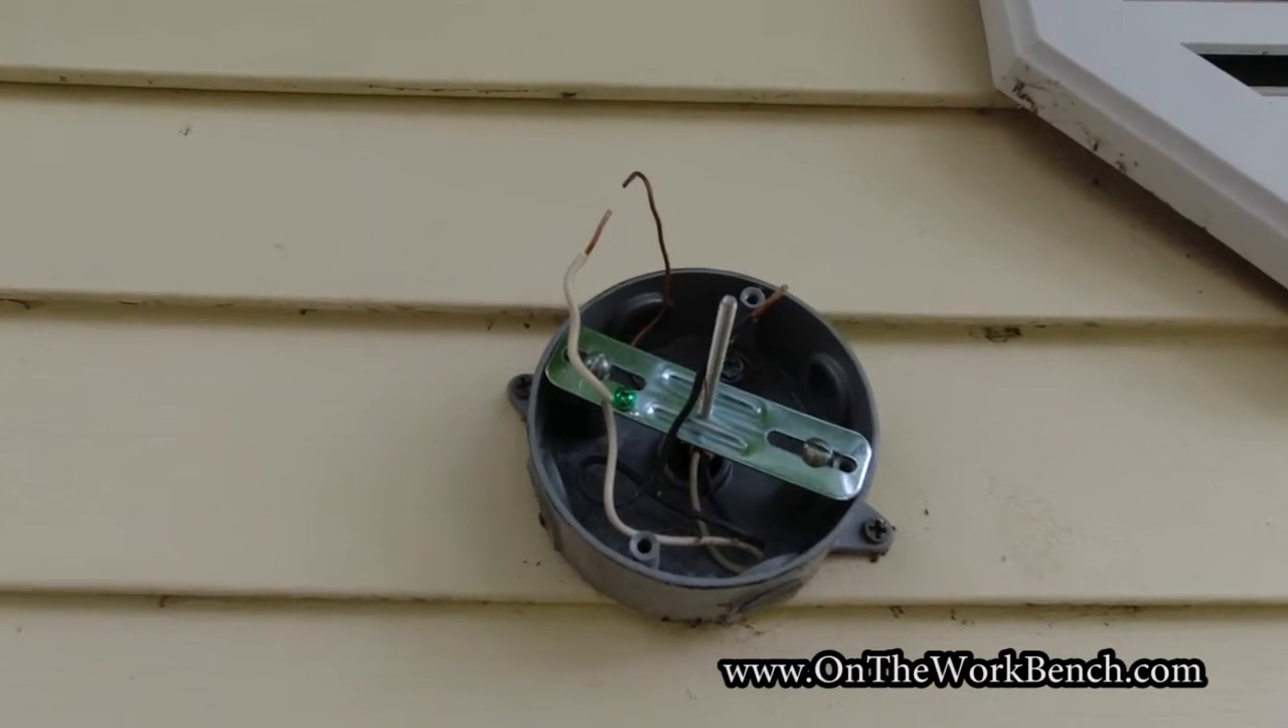So here's how the box looks after I put in the bridge bracket.